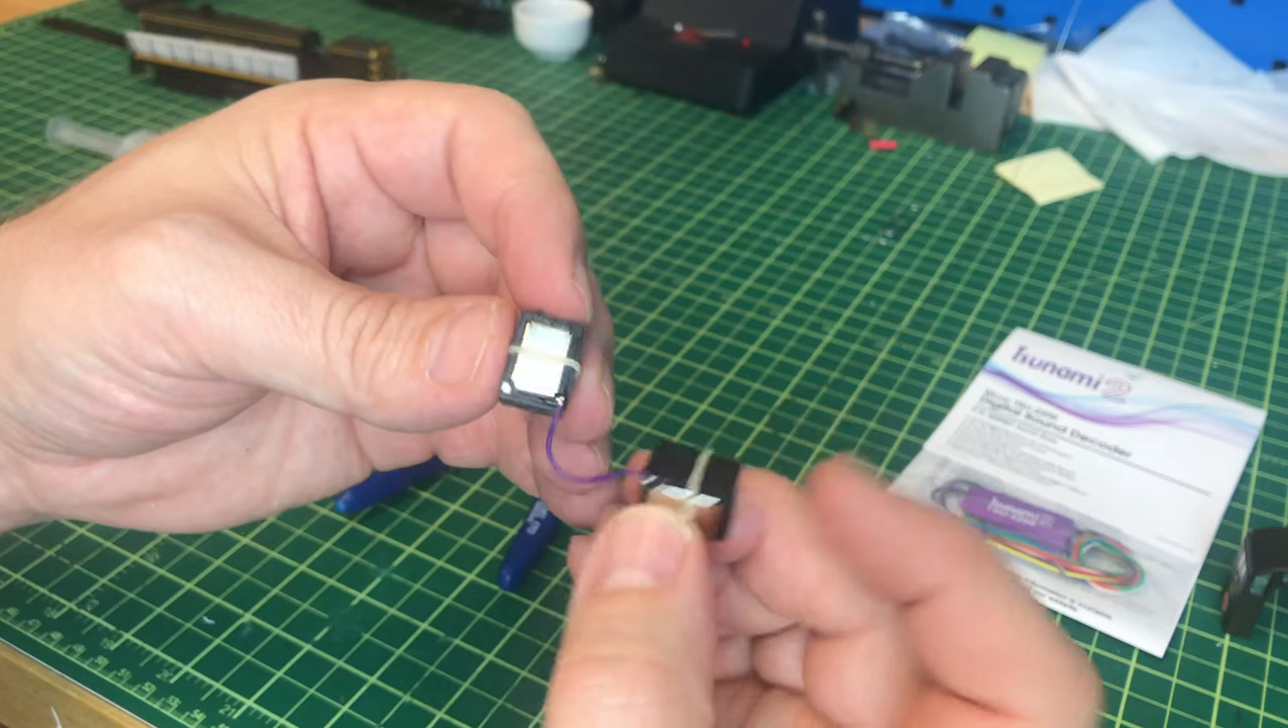So now you have the small jumper wire between the two speakers to be wired in series.